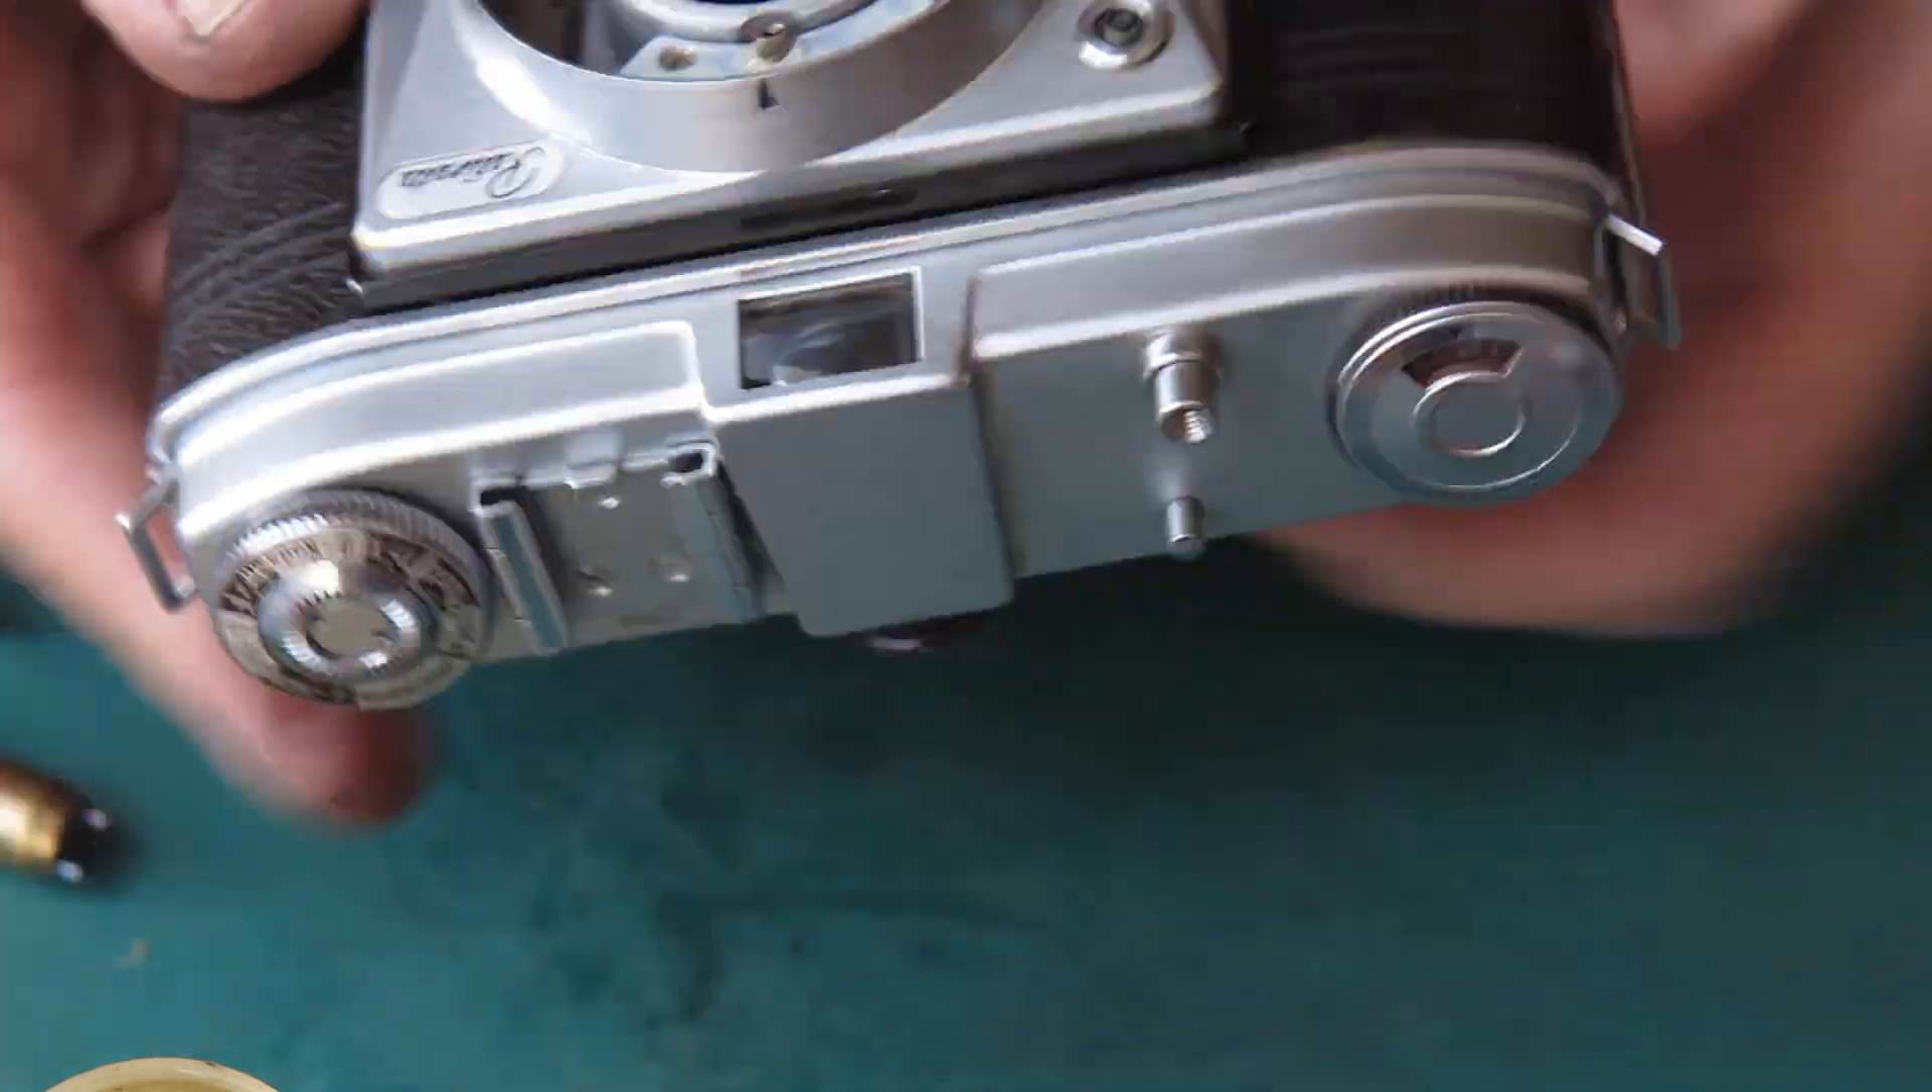There's the camera body that's back together.